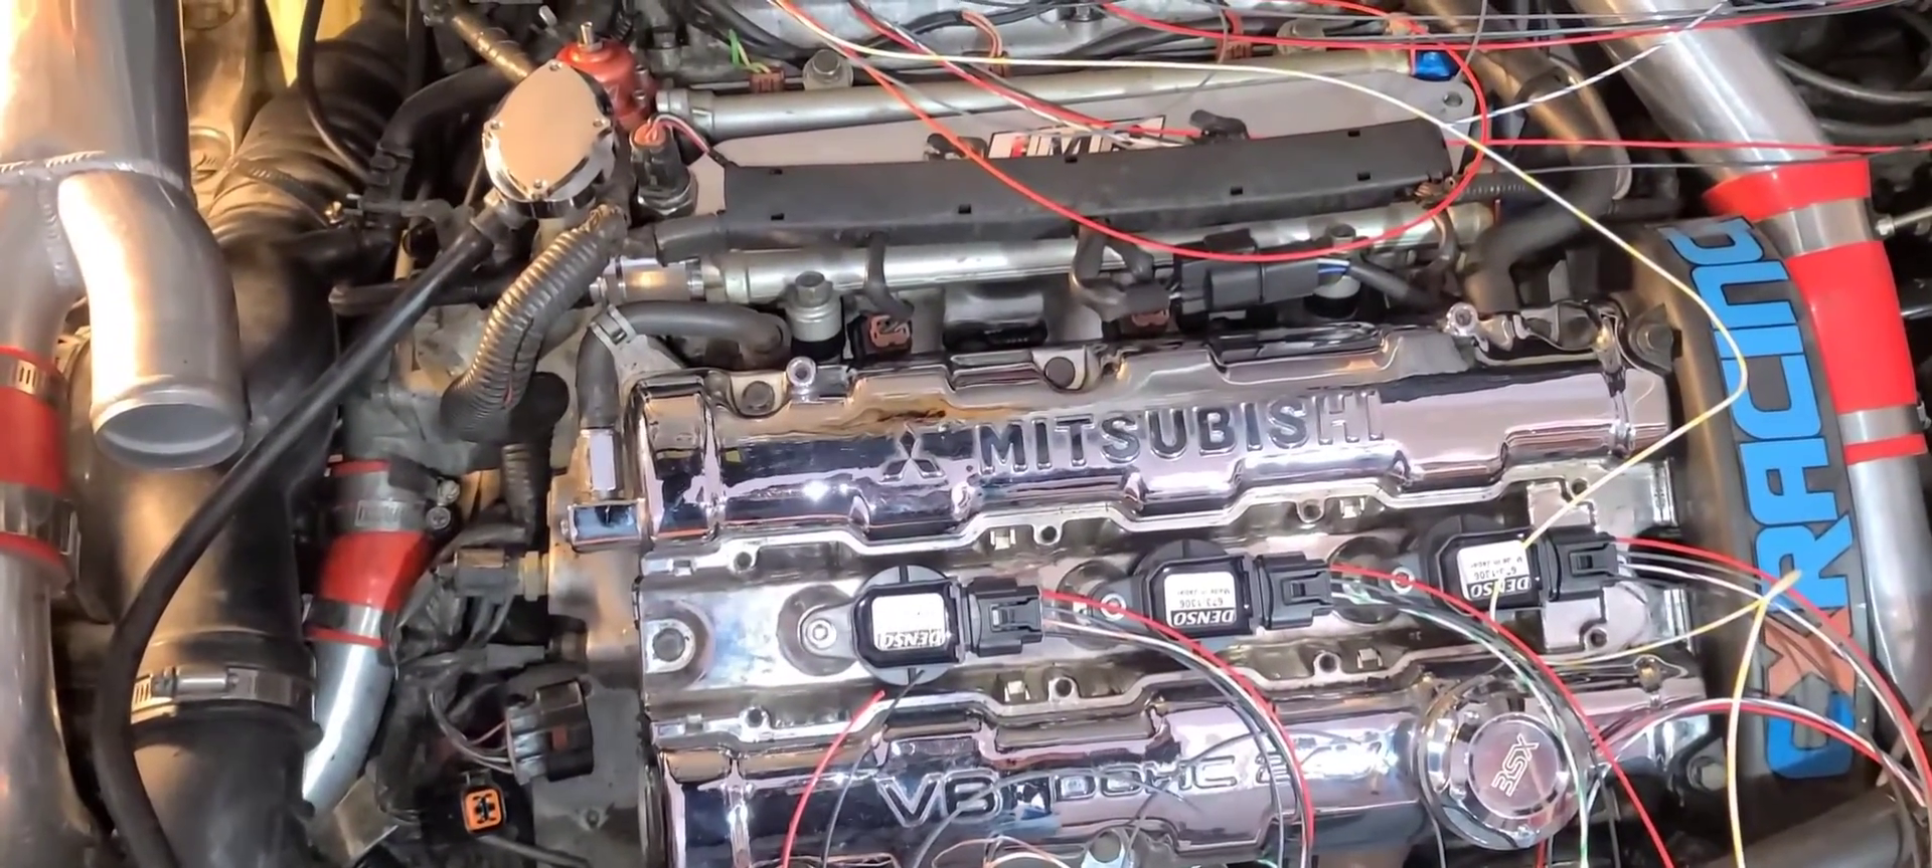So, I just go ahead, went ahead and, um, installed all the wiring connectors first and then, uh, installed the coils afterward.